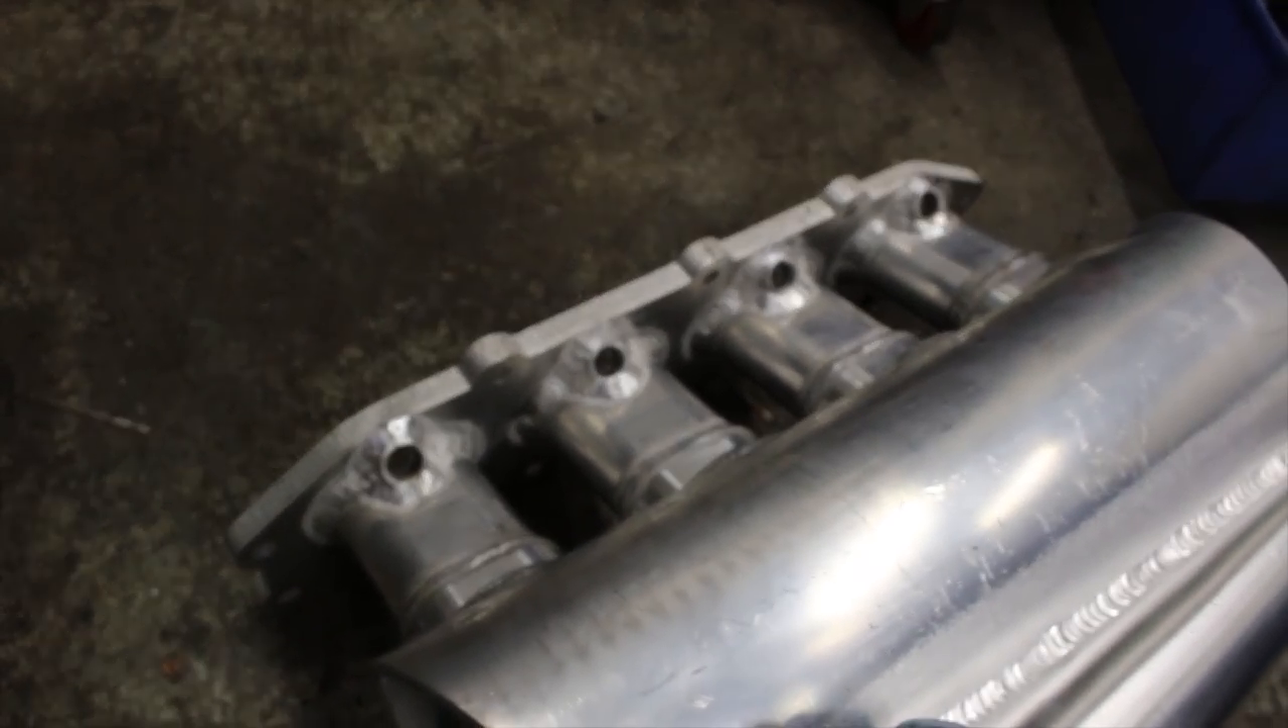He's already welded in the bungs for the fuel rail and injectors.